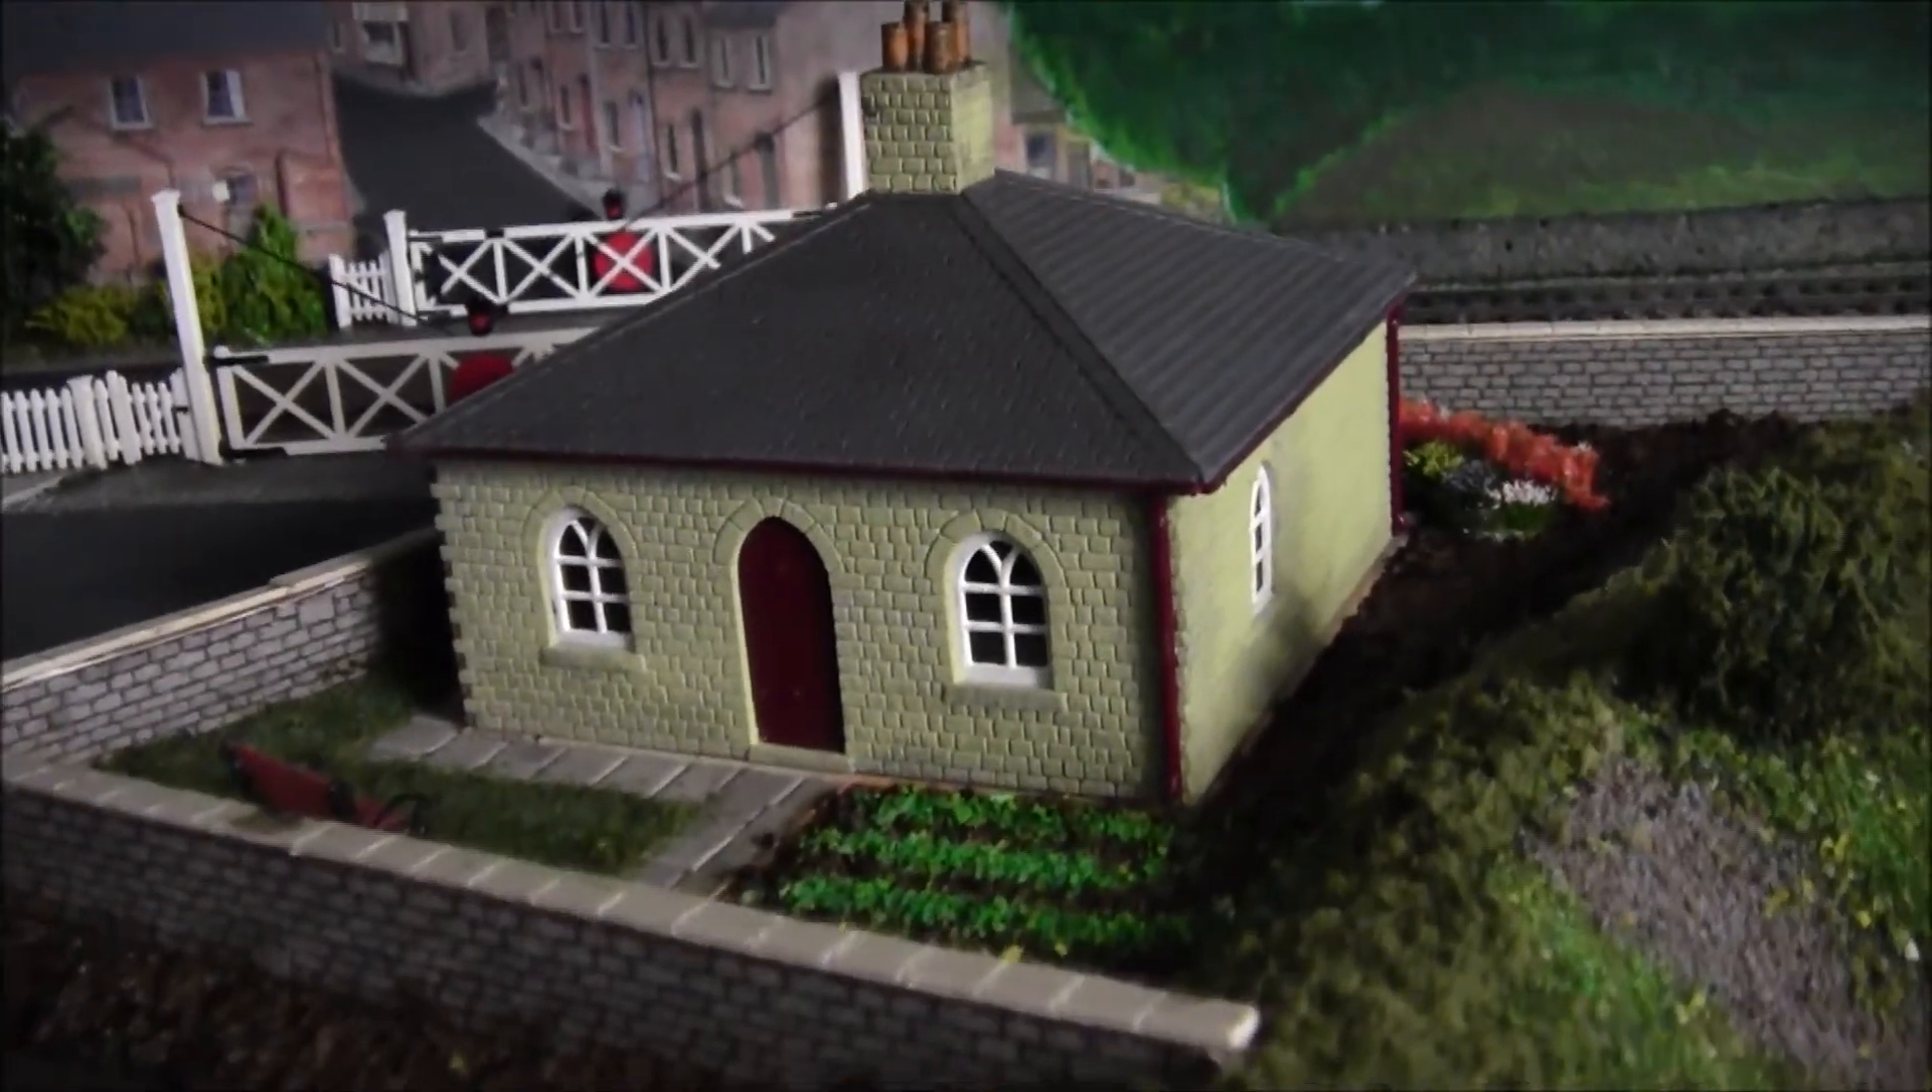OK I have now finished the walls and I have put the gatekeepers cottage back in place and this is the rear garden and here is the front garden.